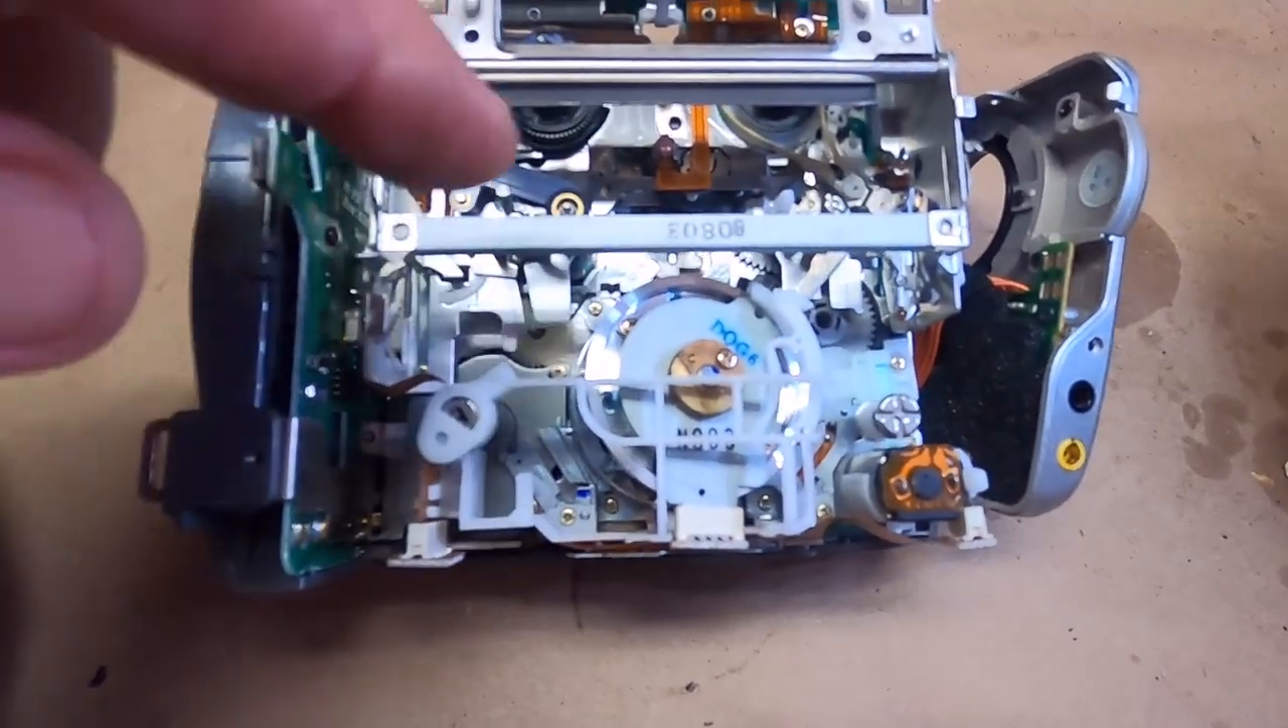So we got the outer cover off and this would be the view of the tape drive mechanism.